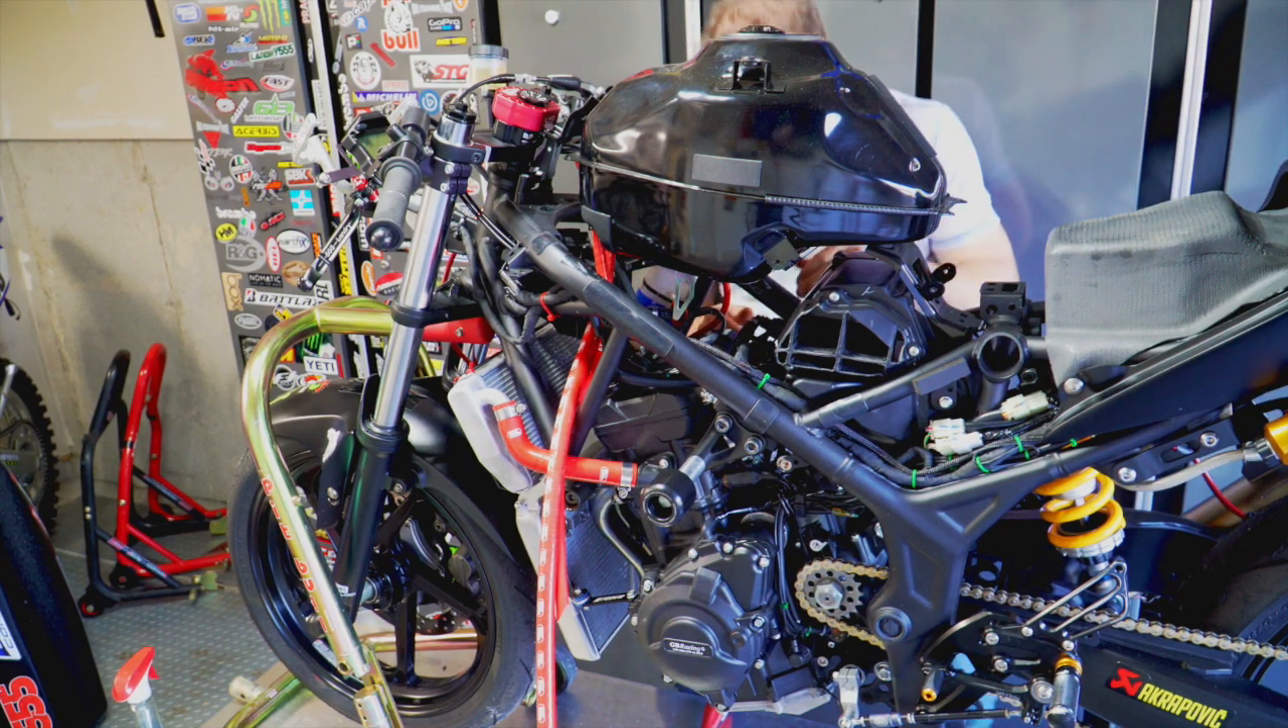Okay so as you can see the tank is back on.